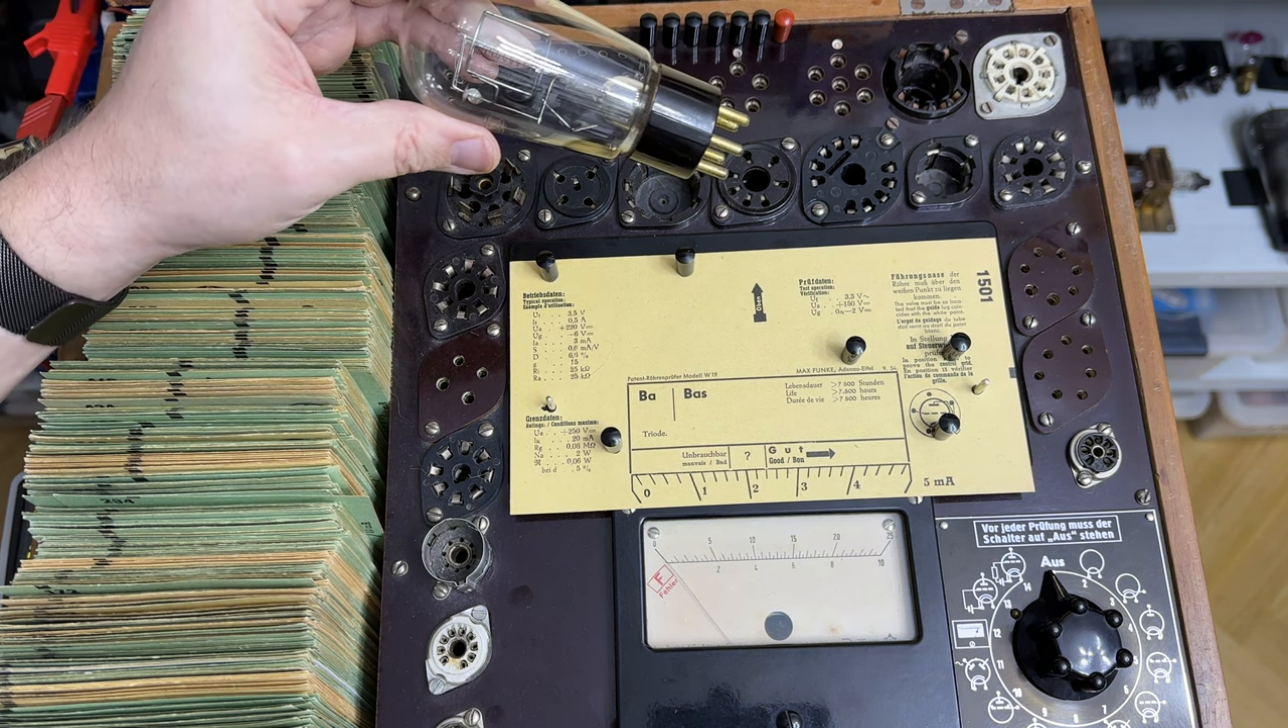Jetzt fehlt noch was. Nämlich die Röhre.